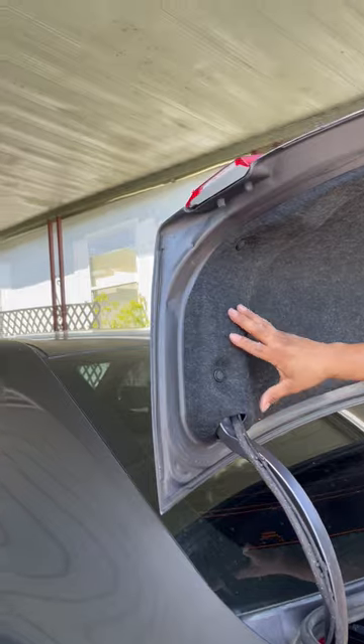We got the trunk panel back on.